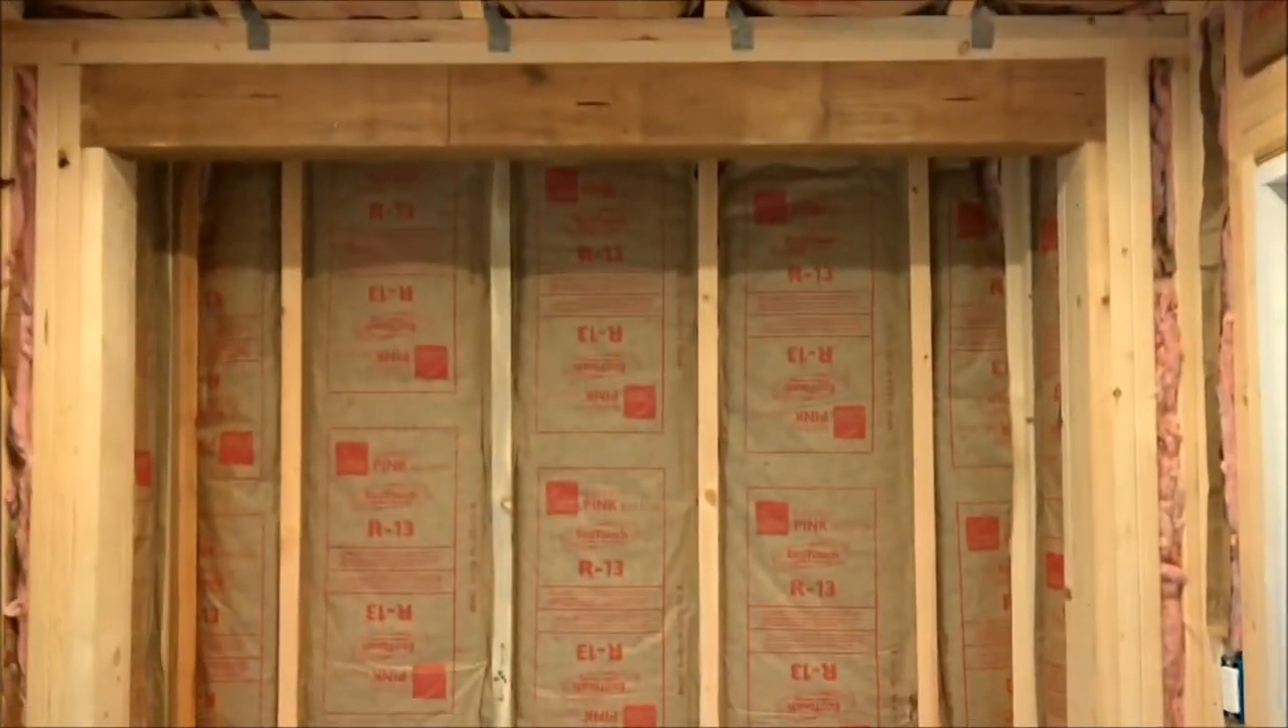You can see I've got the insulation installed at least most of it.